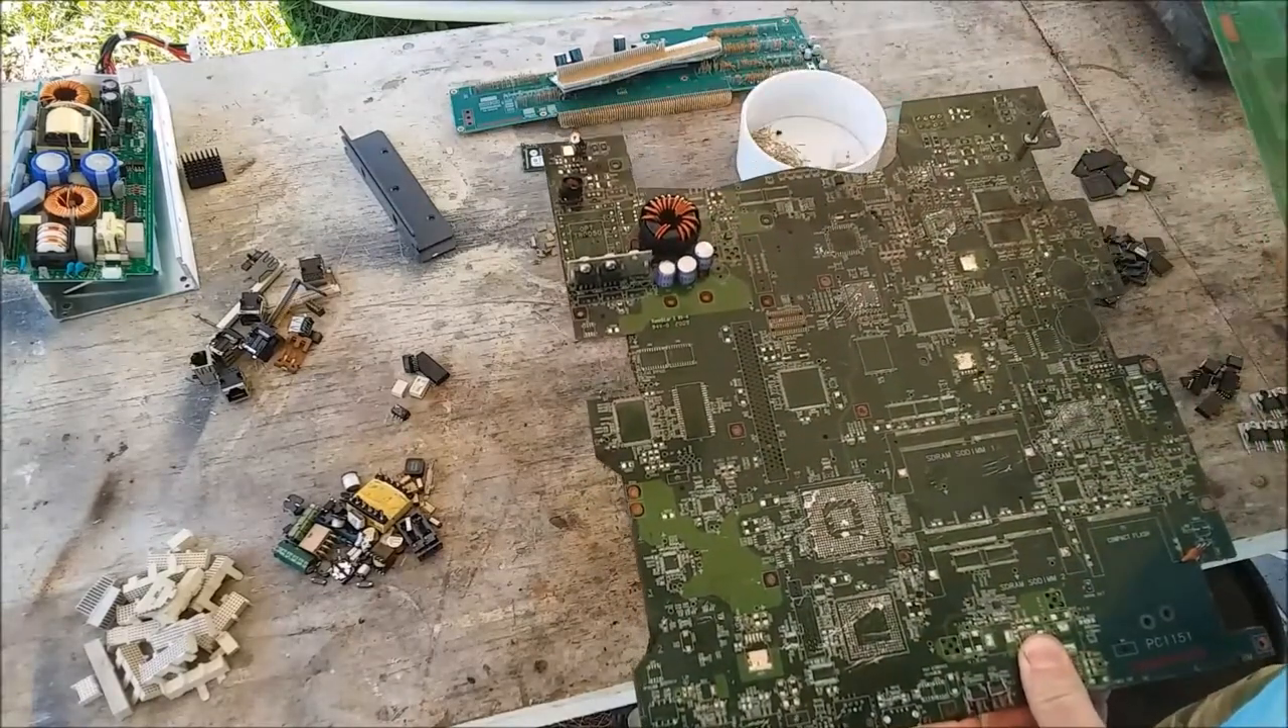Some of the power components did not come off, but I'm not too worried about them.